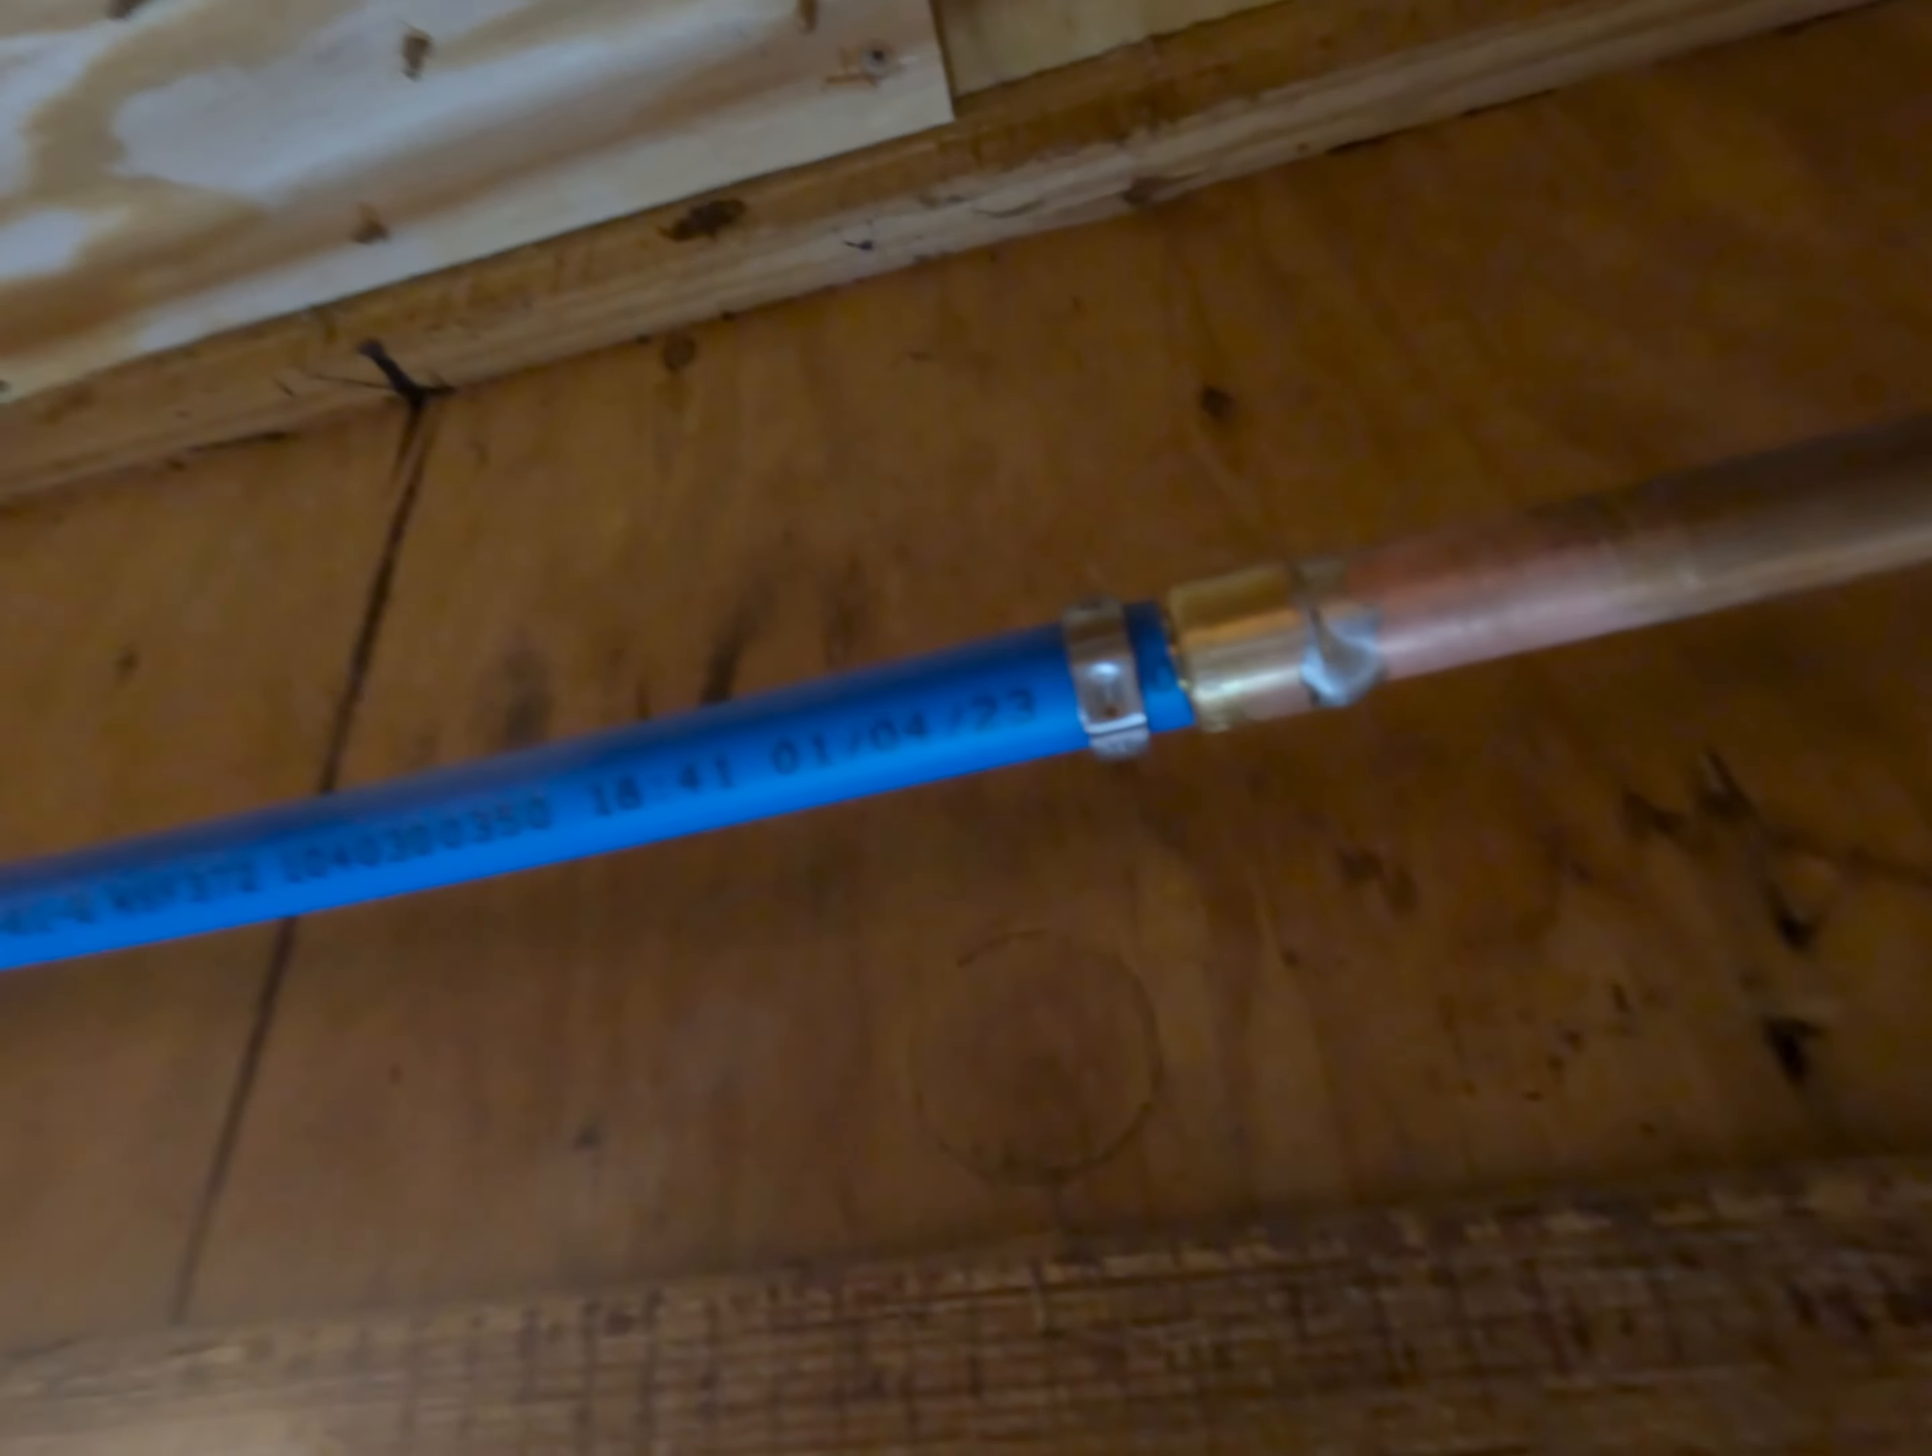So we got our clamp here. You can see how that's together there.